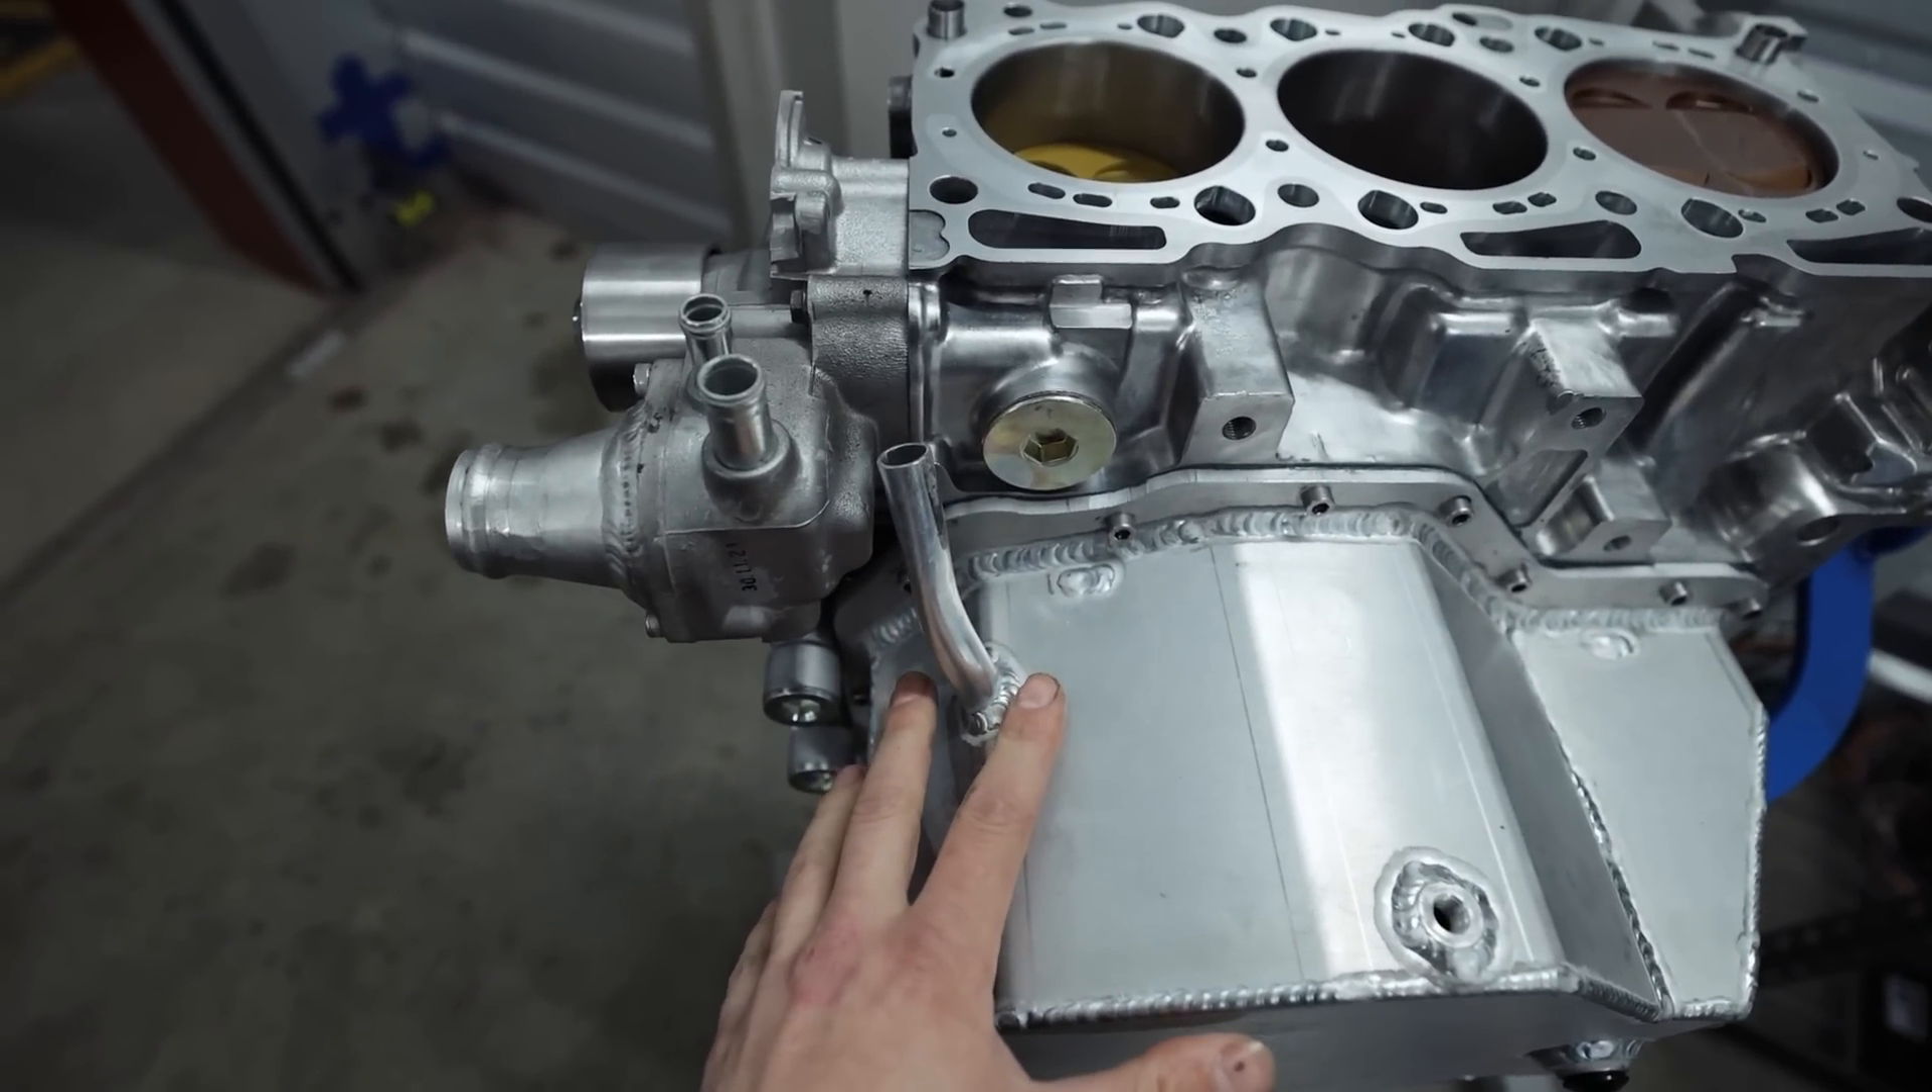The pan fits great. It just needed a little bit of modification.